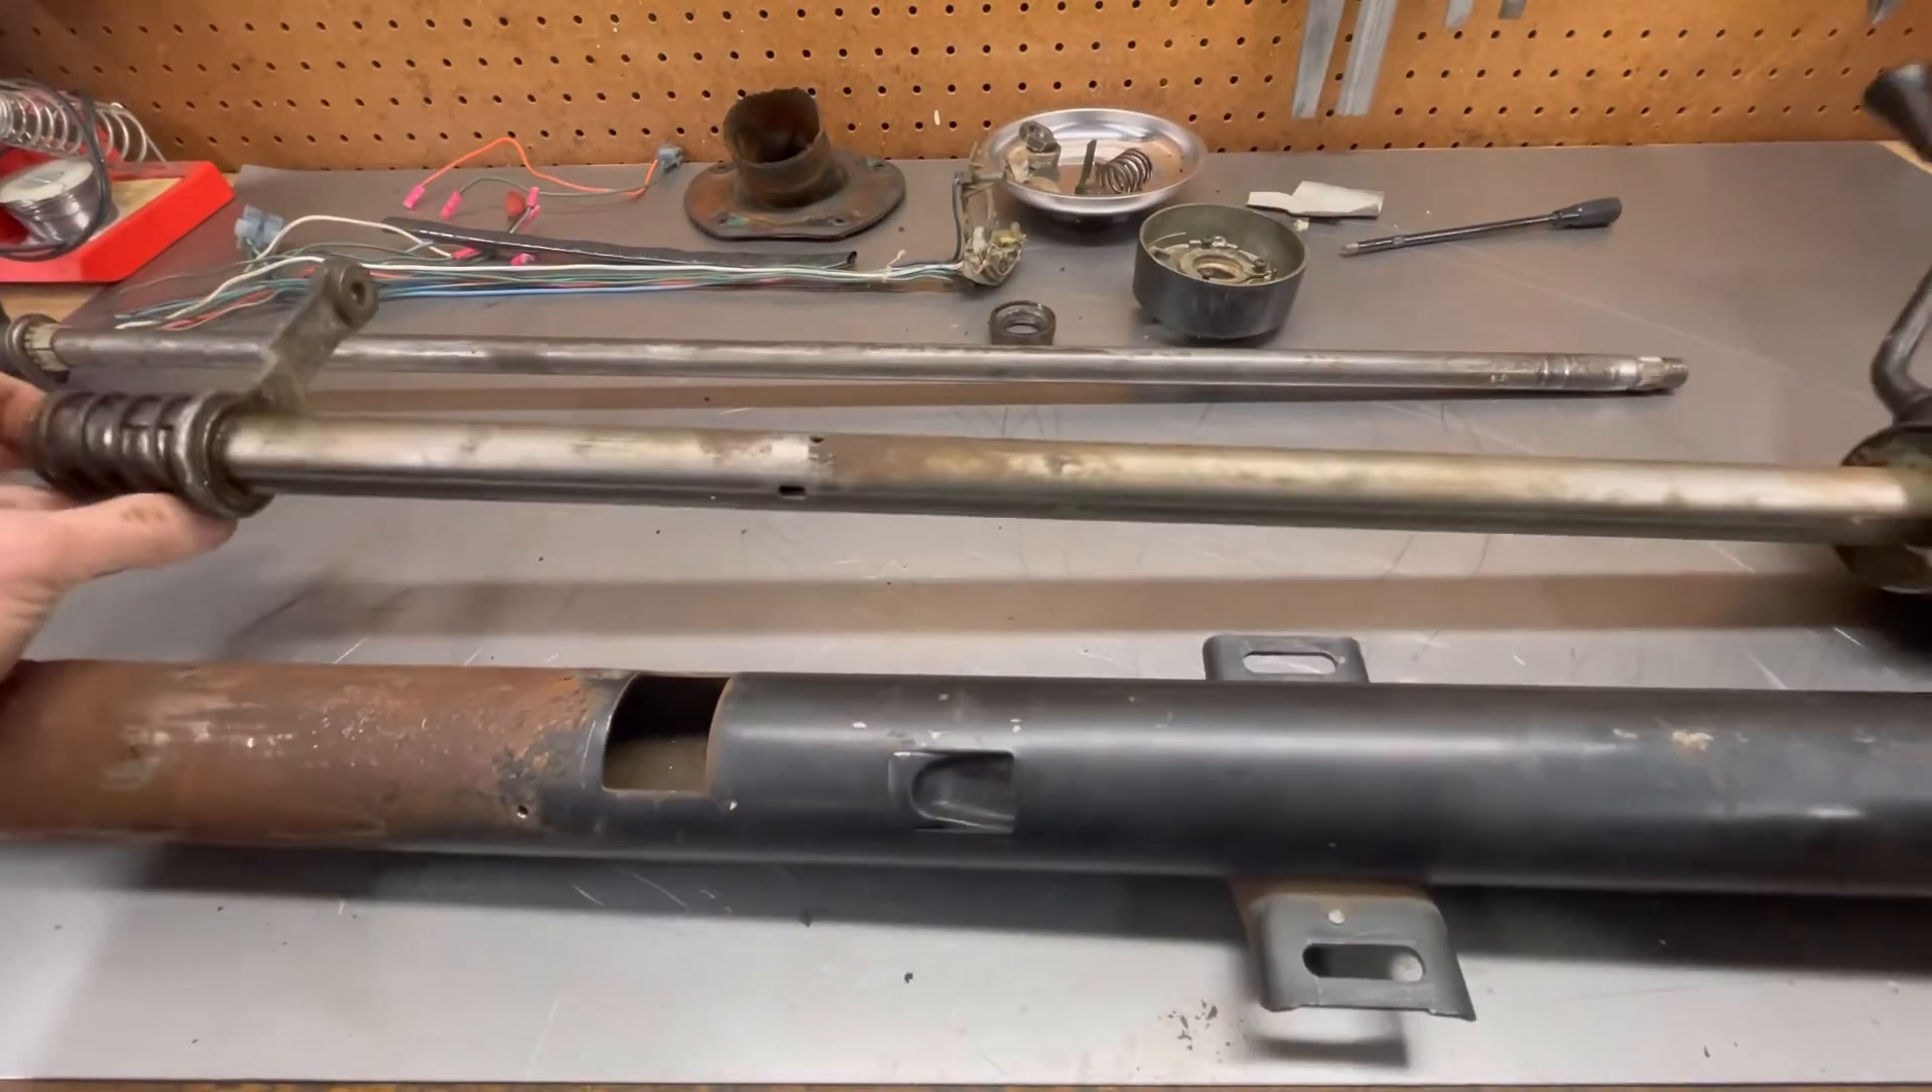So there we have it got everything pulled apart and this is the shift tube assembly.